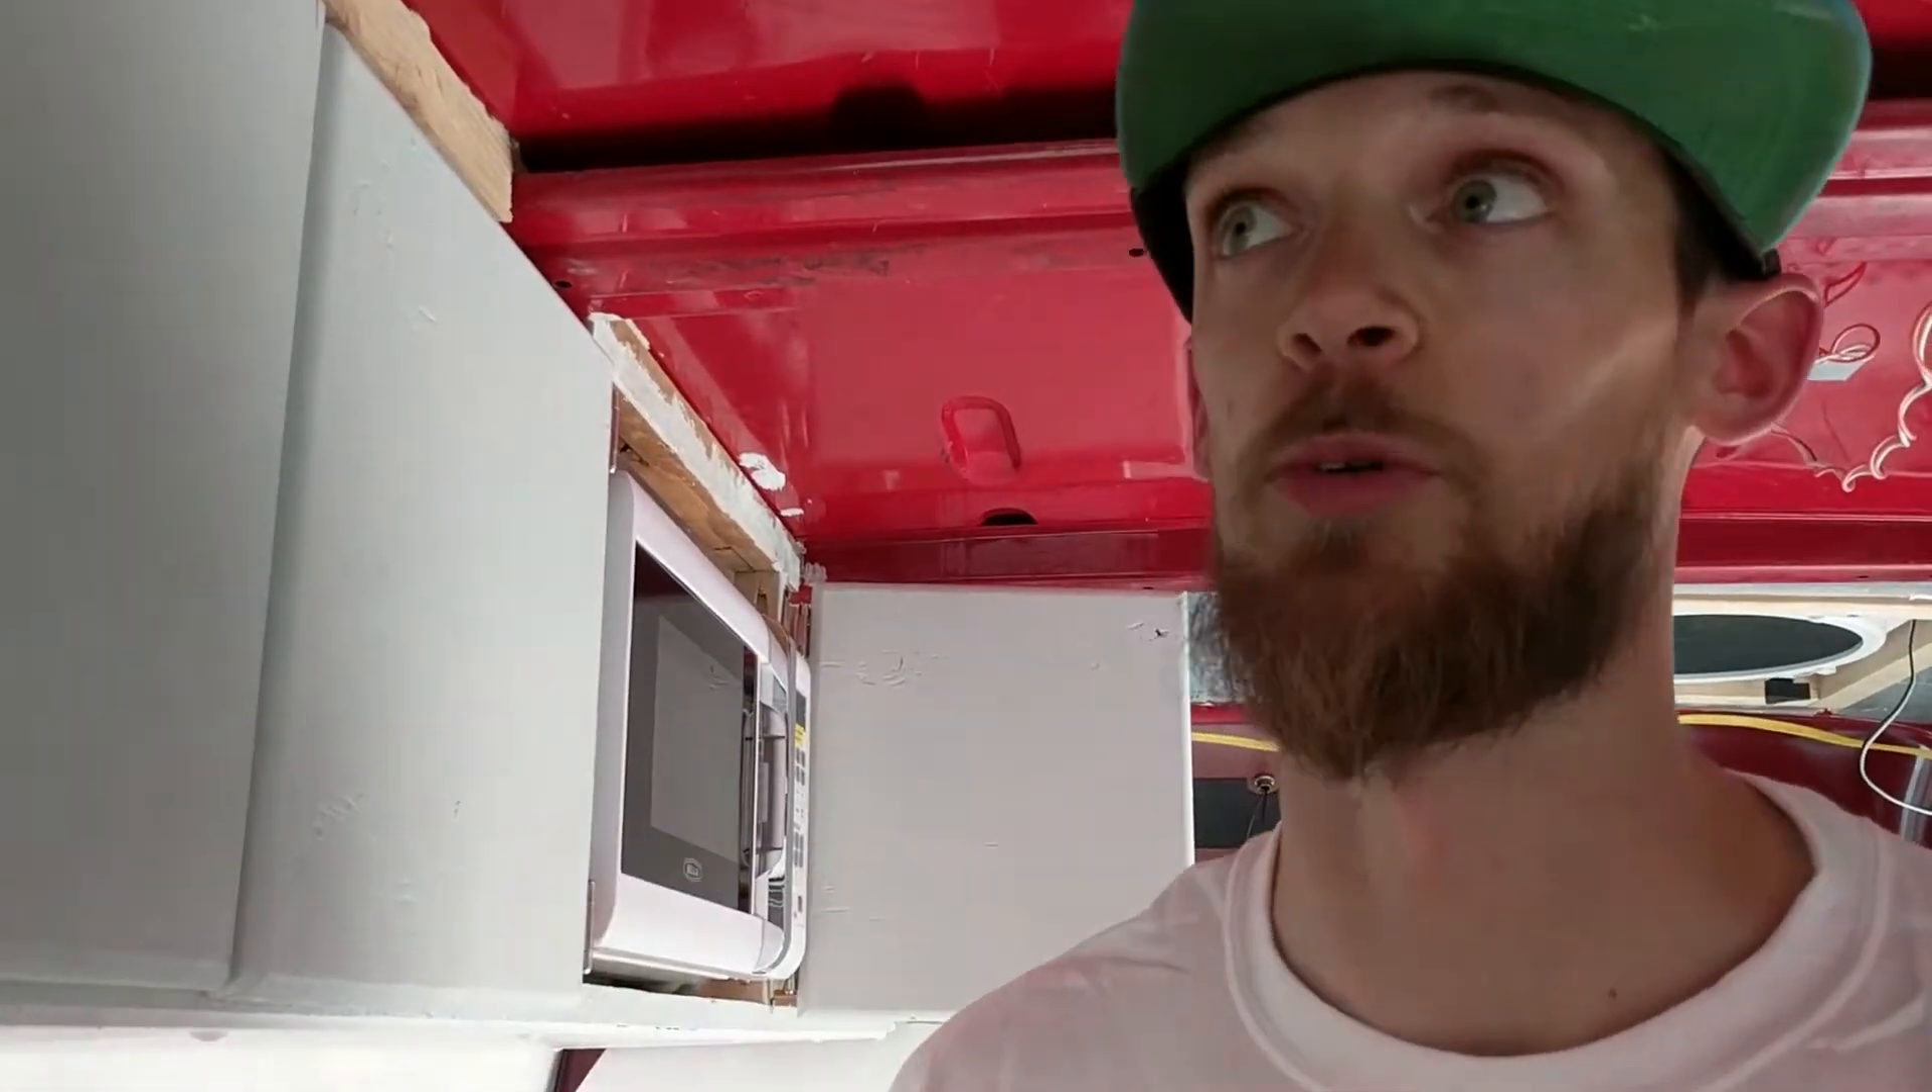Obviously we don't have any panels on the roof yet.